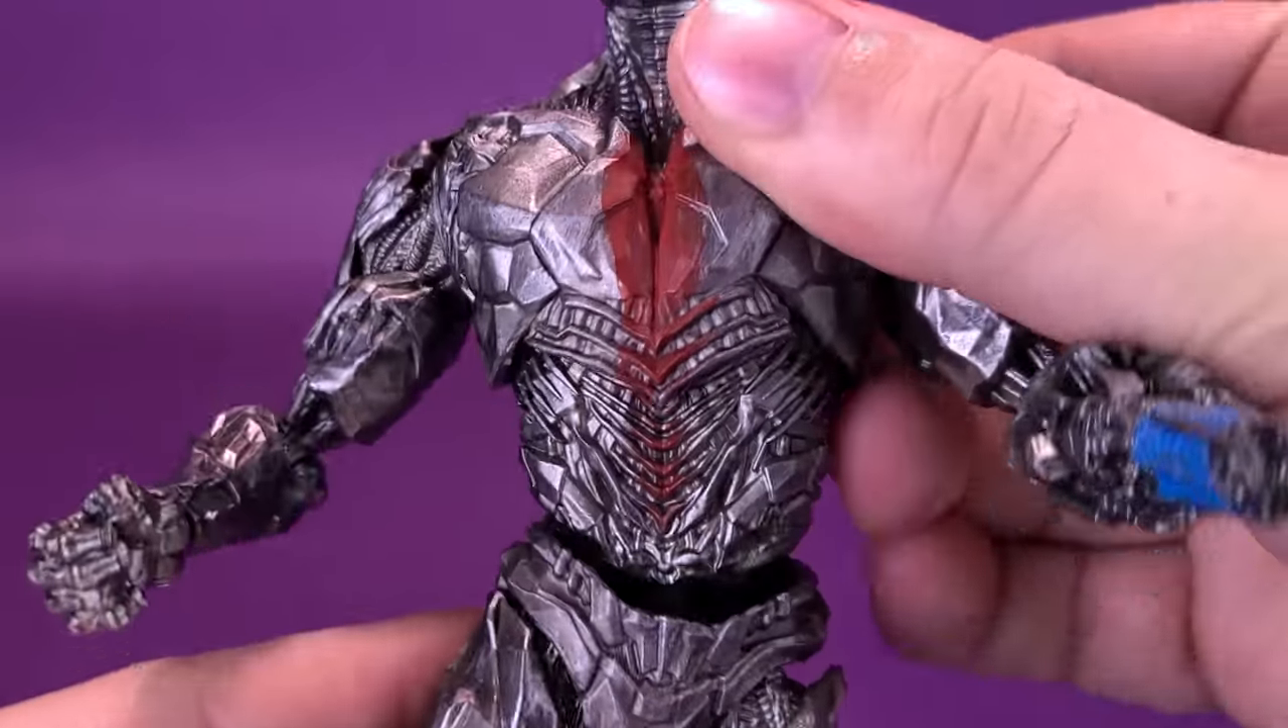Lower torso. Yes, big gap forming there, but at least he does have lower torso bulge, right?